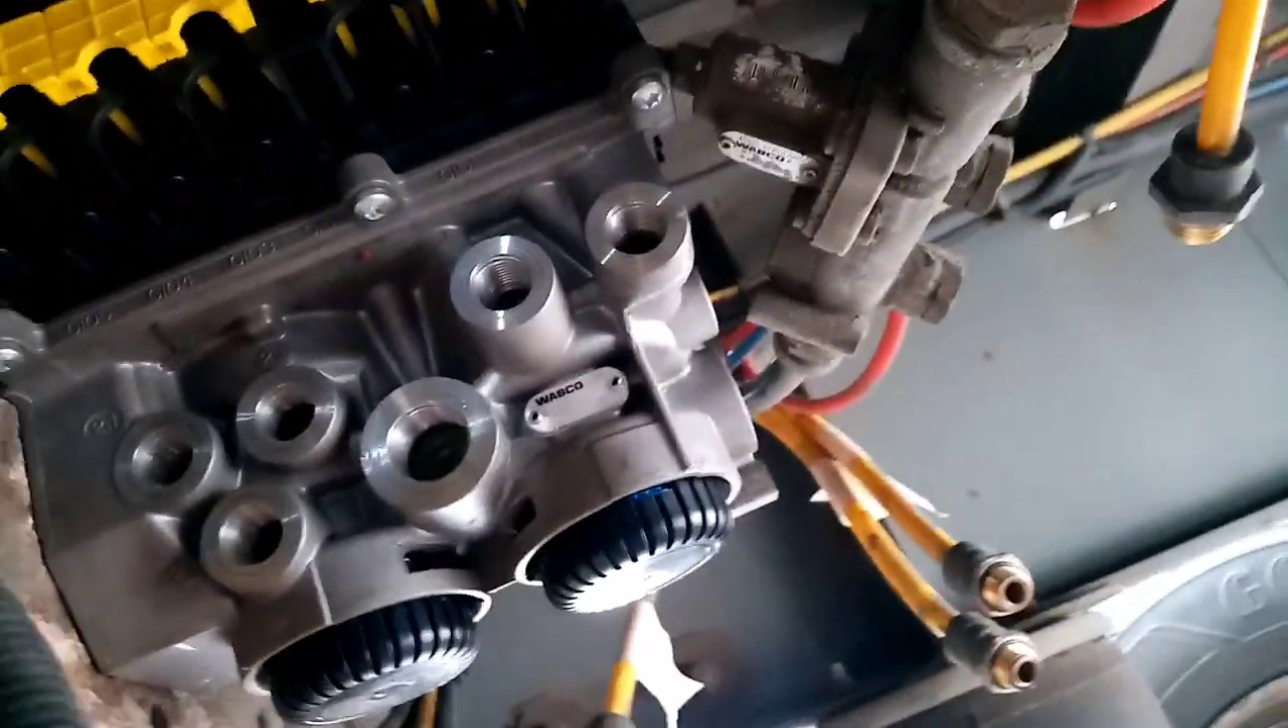That's the new valve mounted up on the chassis bracket there.